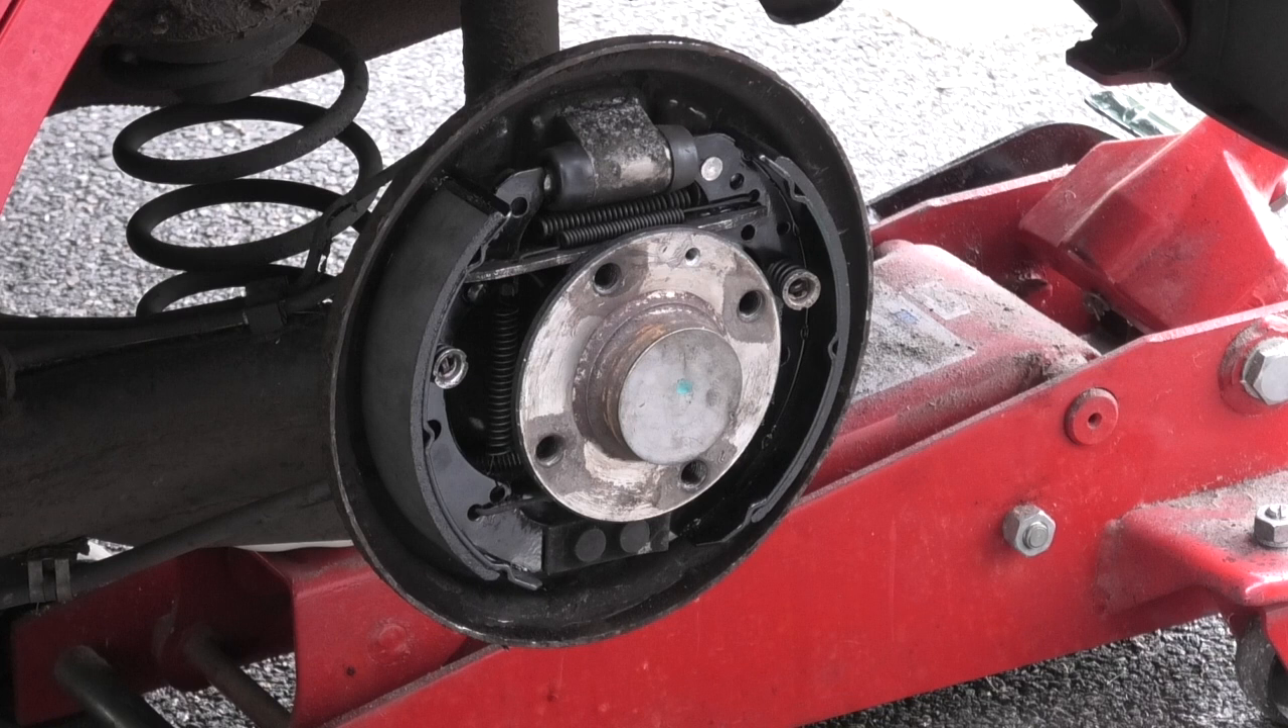I fitted the new shoes refitted all the old springs adjusting springs and the springs that hold the shoe to the back plate.